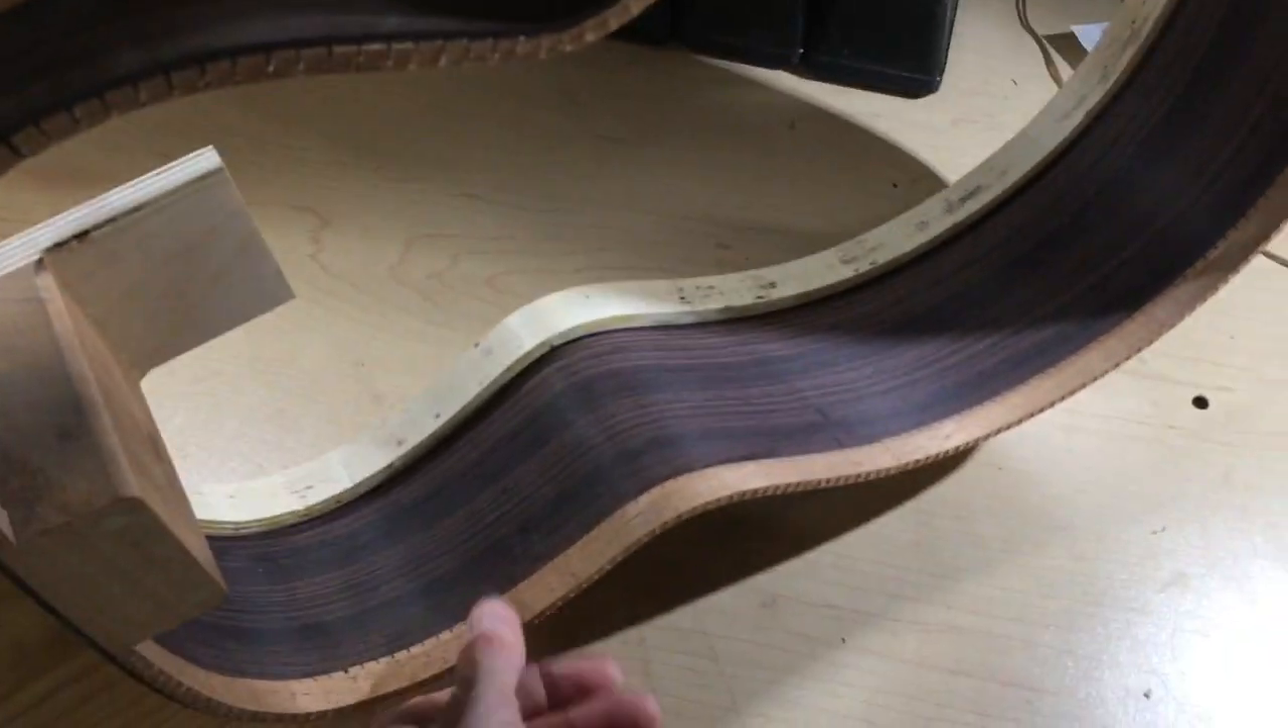Here is the rim for the Rosewood OM. And I've got the liners in.